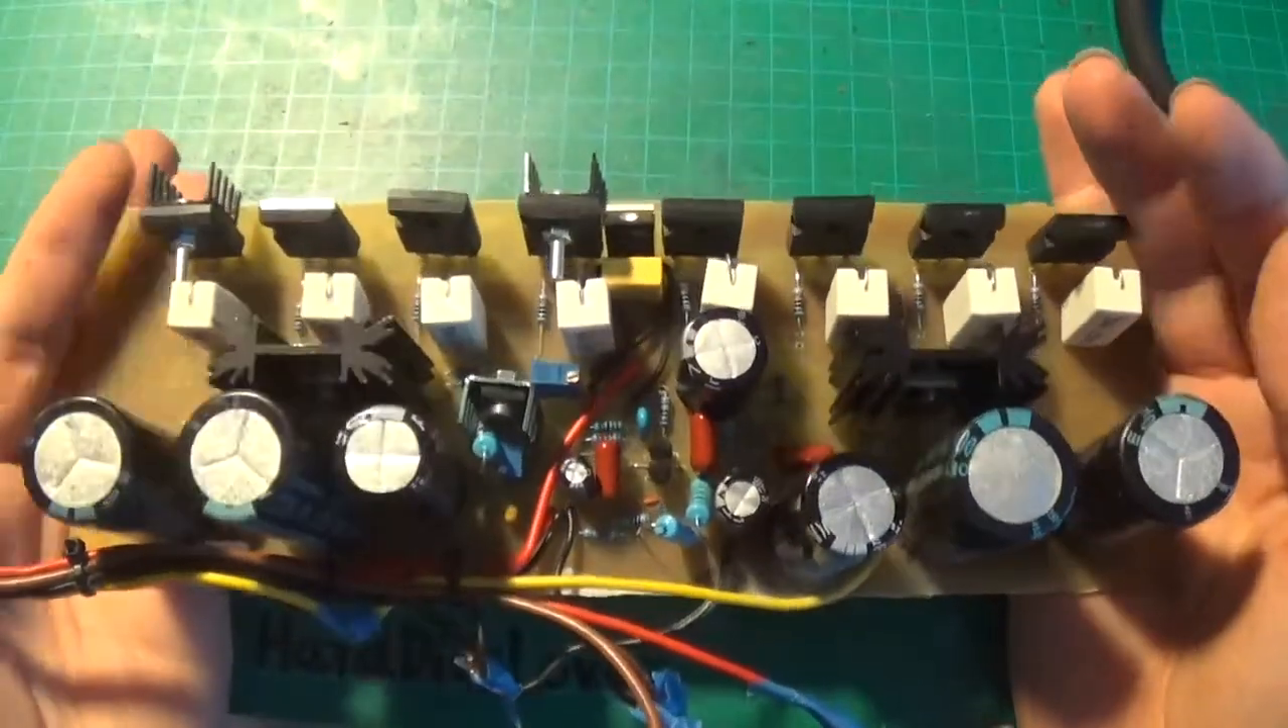Now, I just added these heatsinks to the MOSFETs that go the most warm.